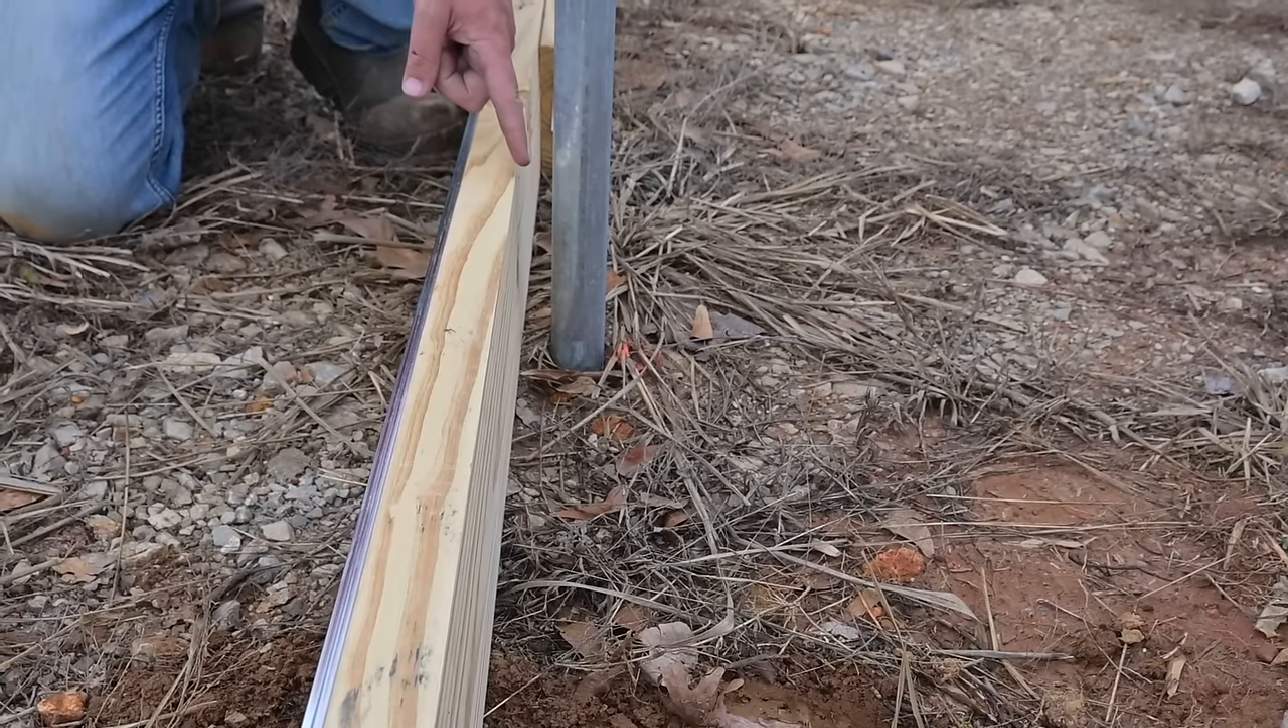Then here on this 40 -foot long wall where this baseboard runs, this post right here was not driven into the ground perfectly in line with all of the others, and it's left about a one -inch gap right down here. Check this out on this gap right down here, and it's just the way that it's going to be.